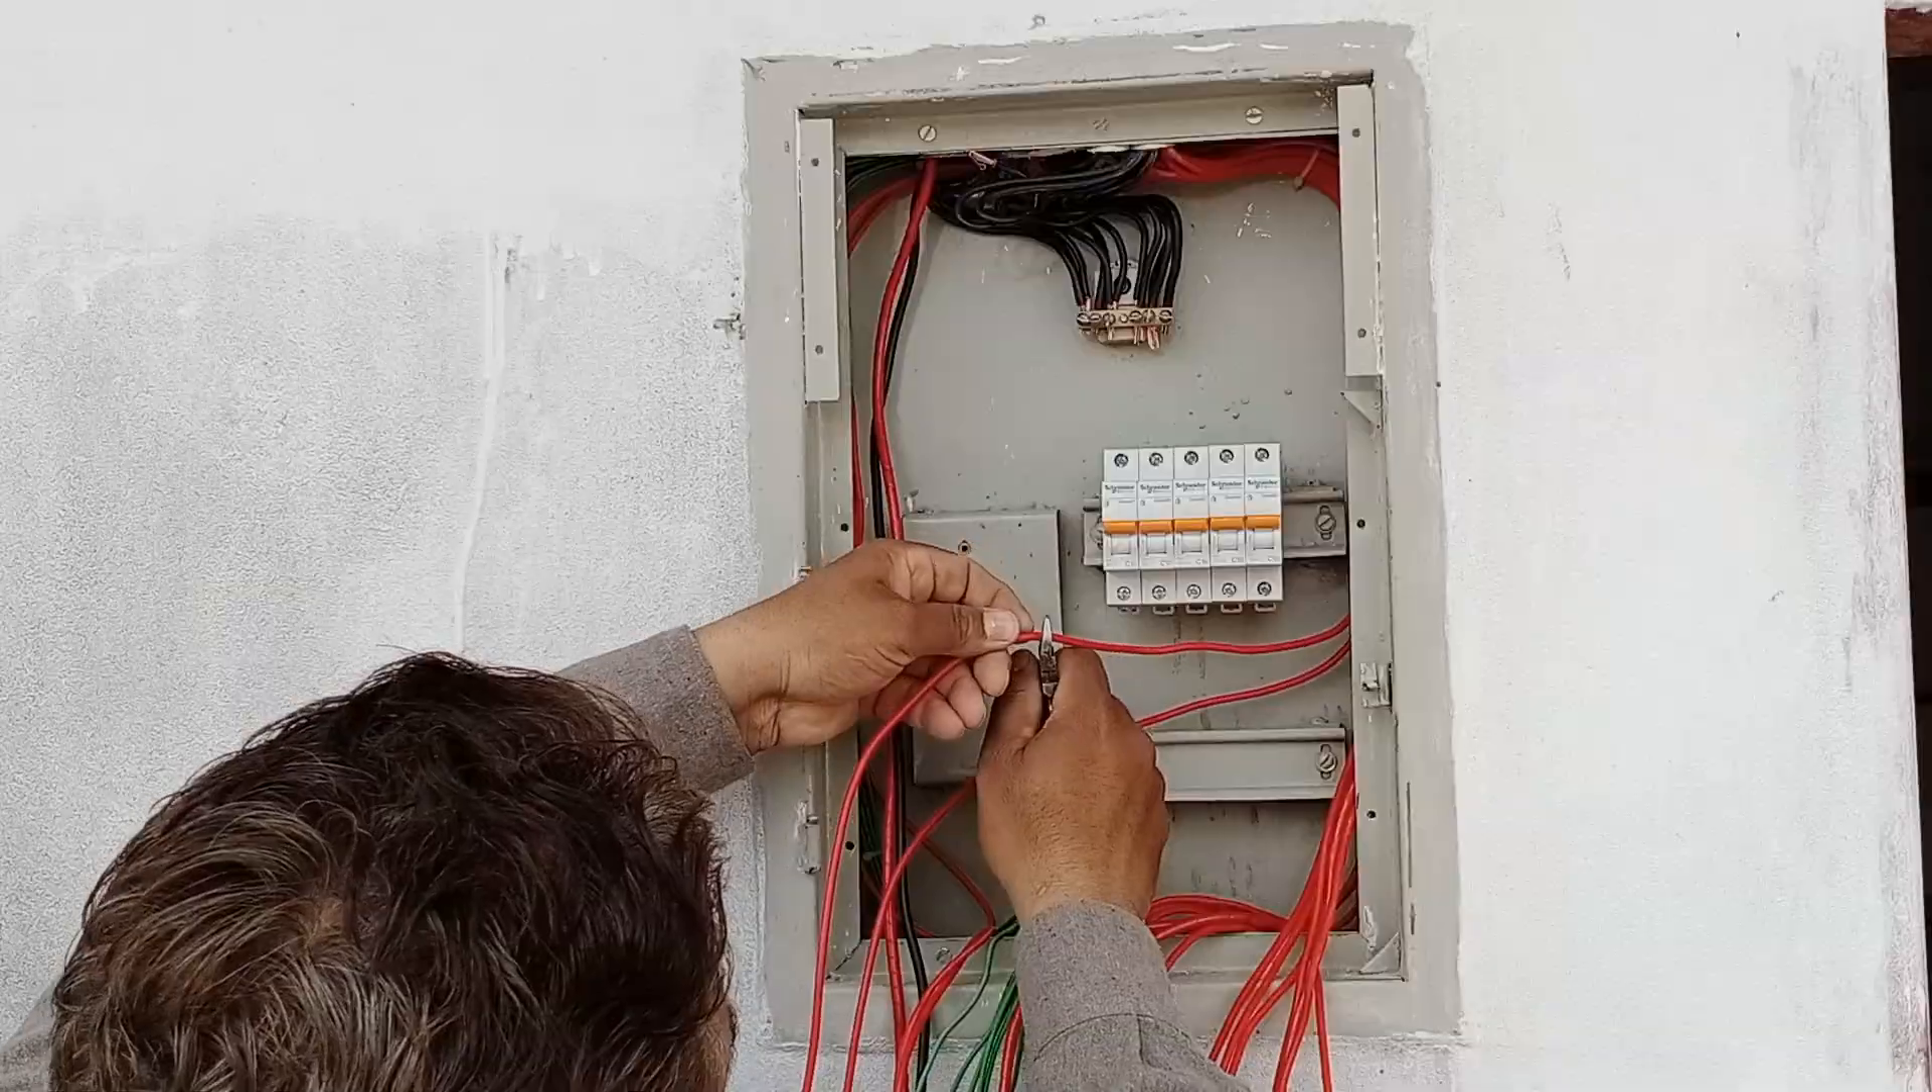As you can see, one column of breakers has been installed, with five breakers in this column, and the remaining breakers will be installed below it.